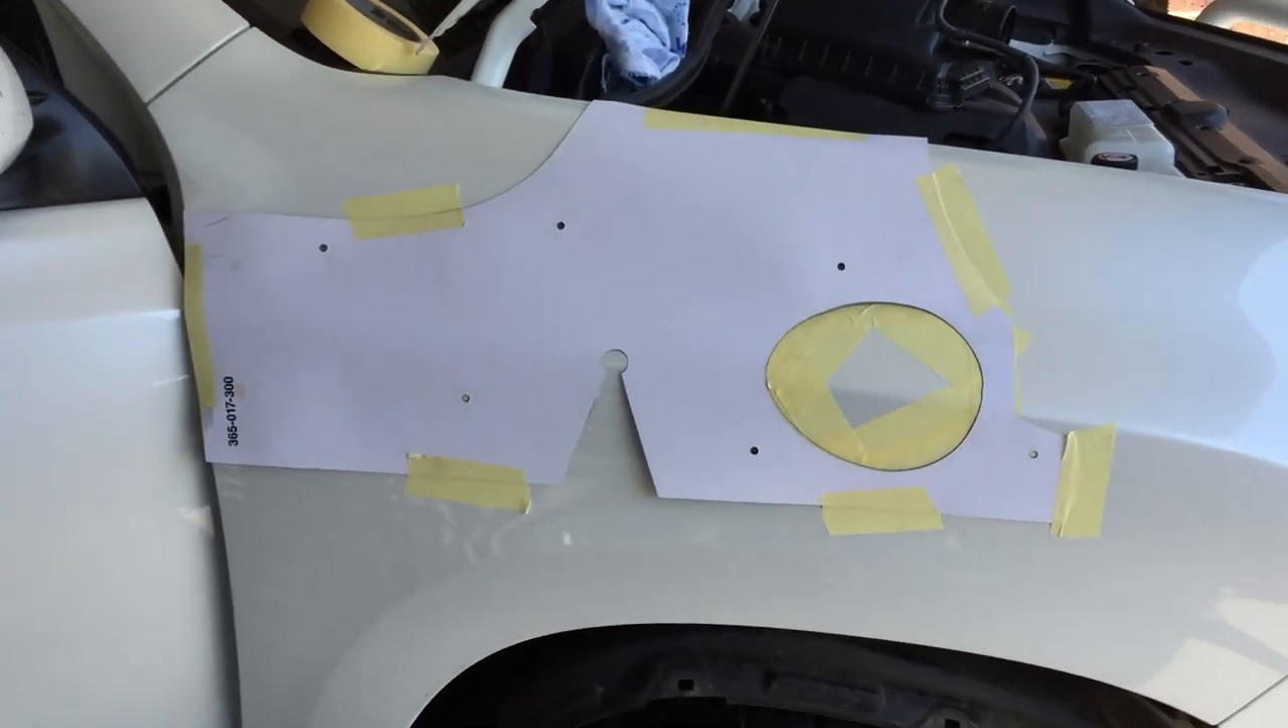So that's the template on. Template done.